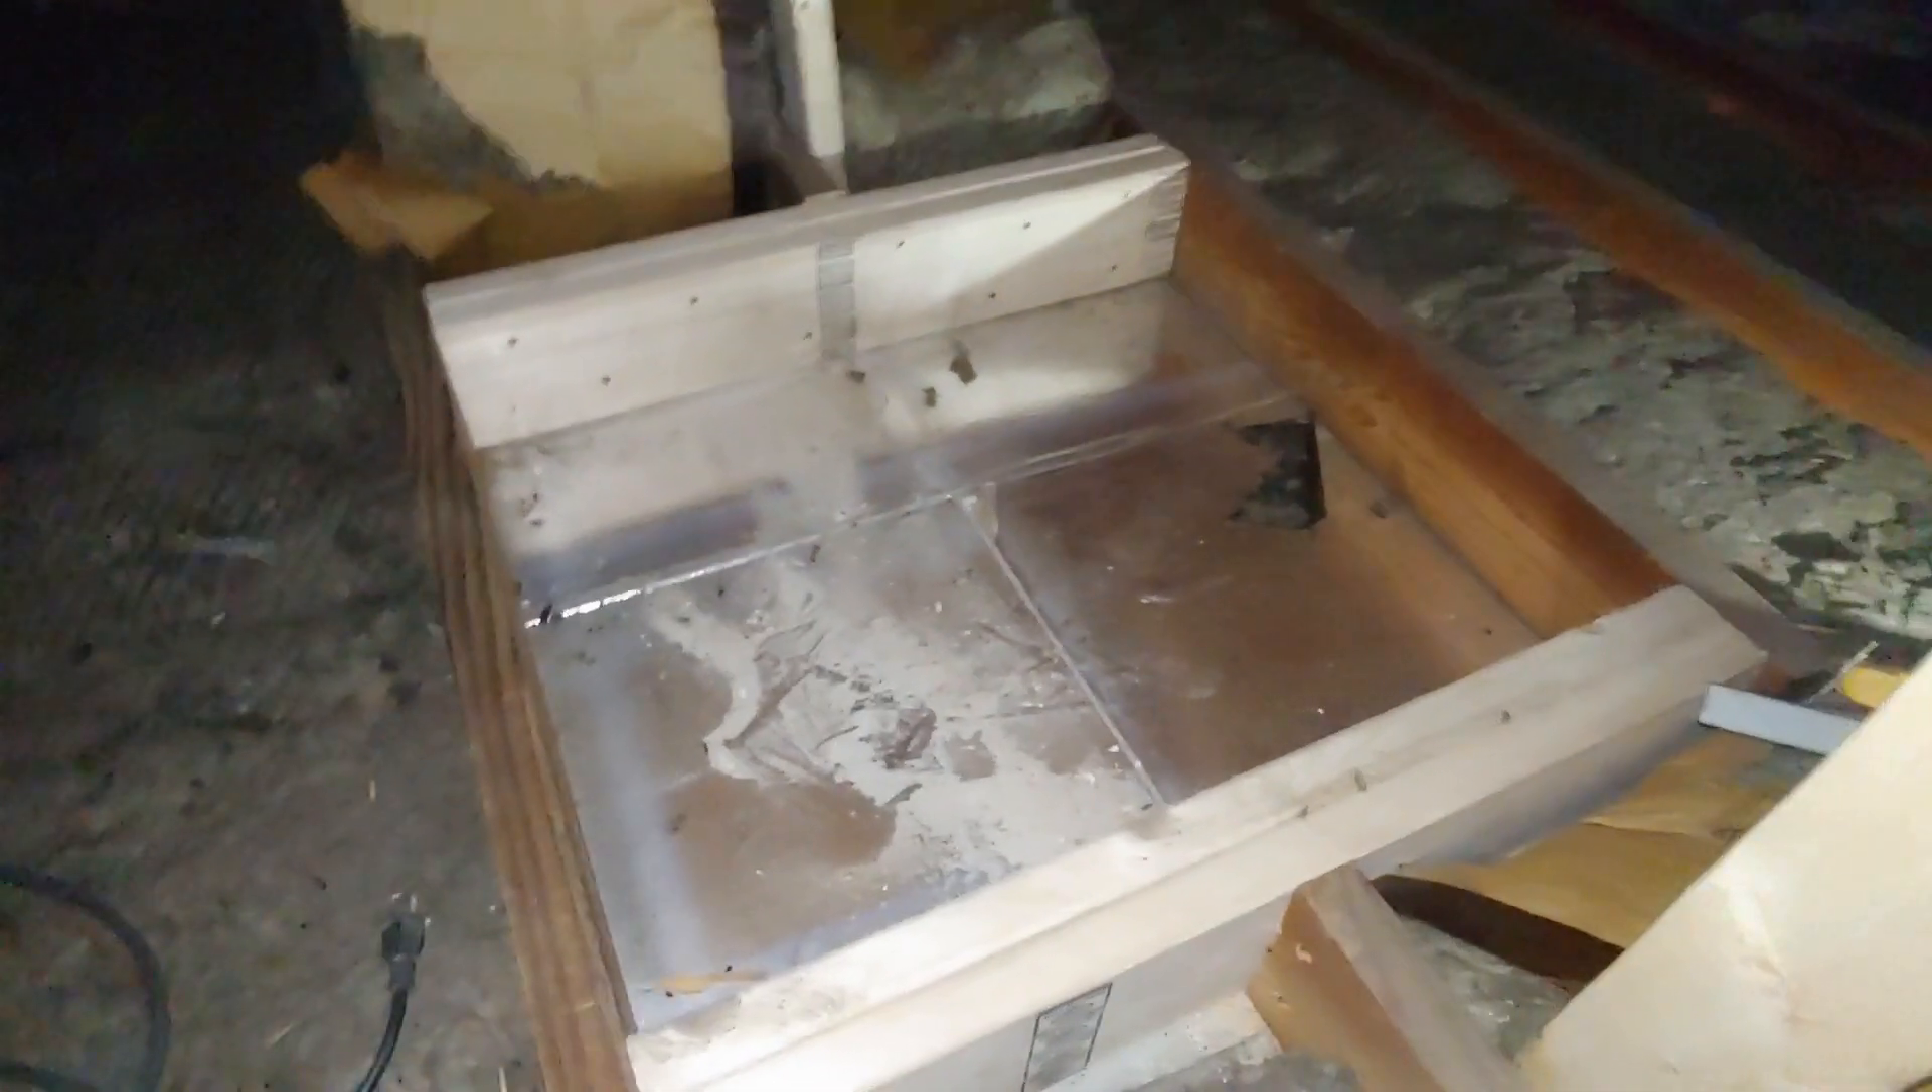Okay, so I just finished framing out the ceiling joists here.